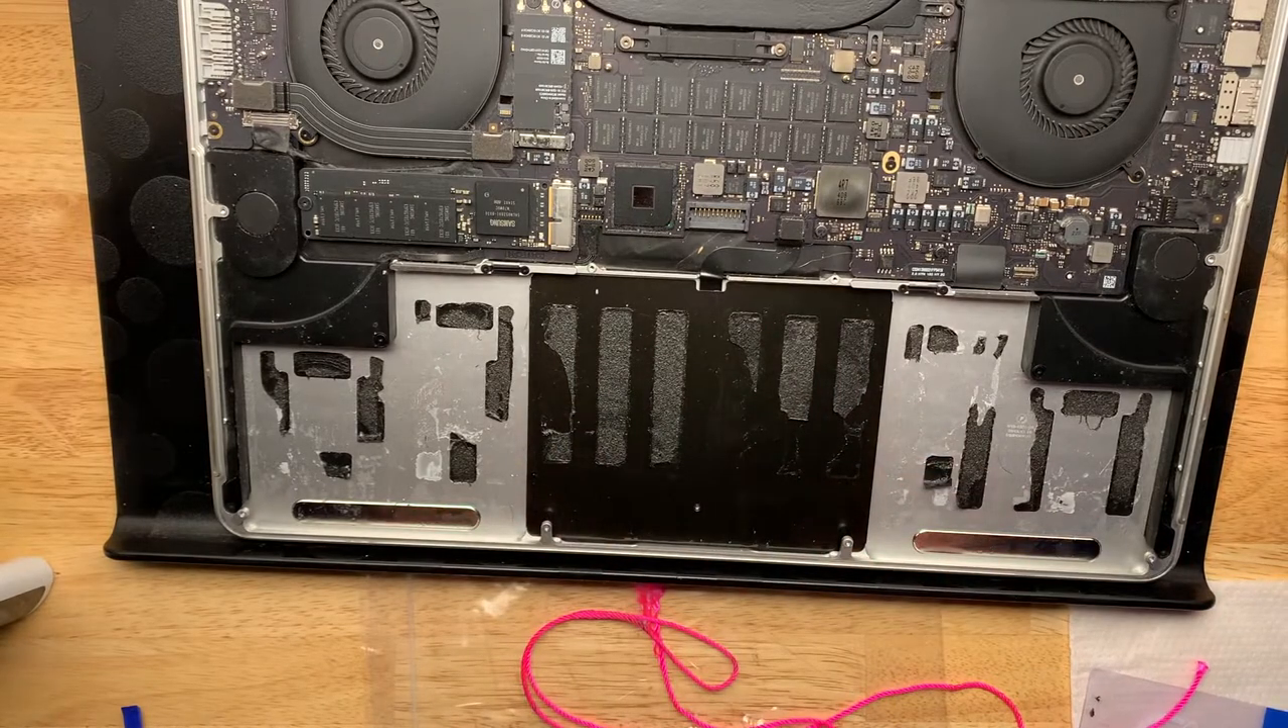And that is the old cells out.